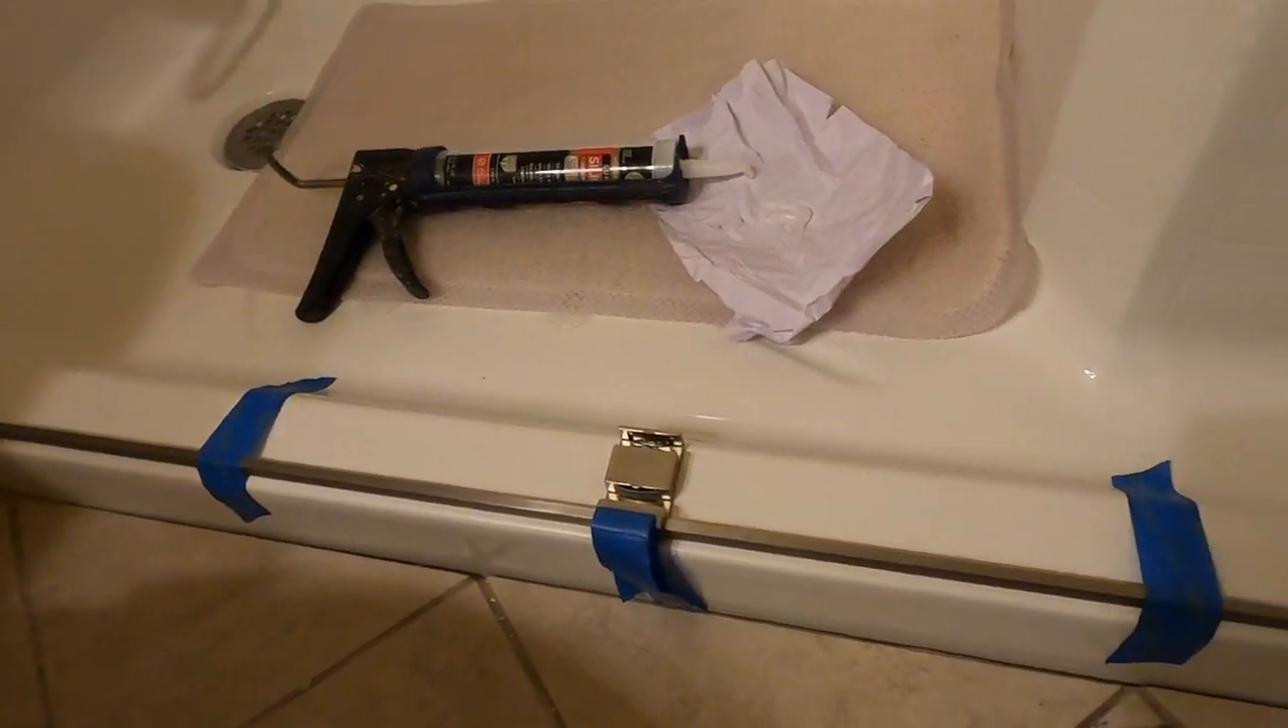Back at the shower job, I've got the bottom rail and guides mounted on the shower.